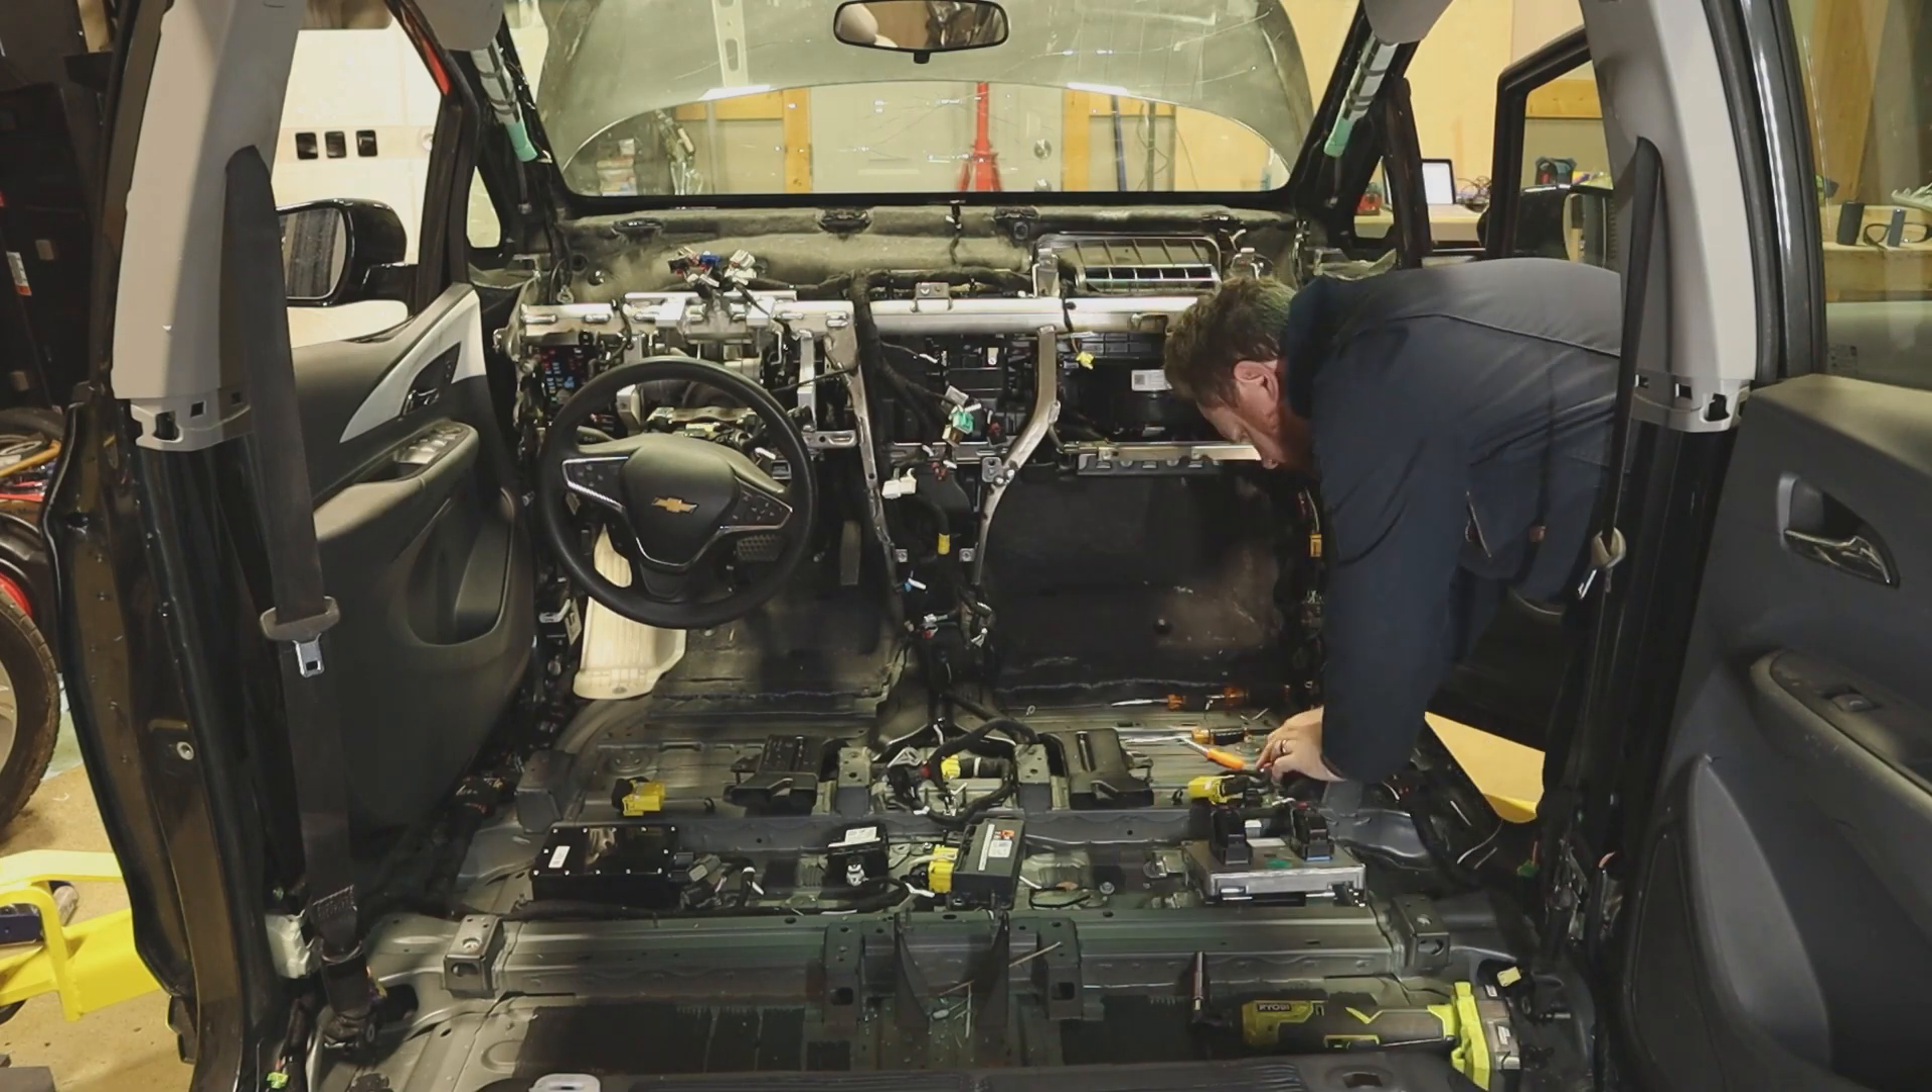With the carpet out of the way I finally have good access to the modules all along the floor.